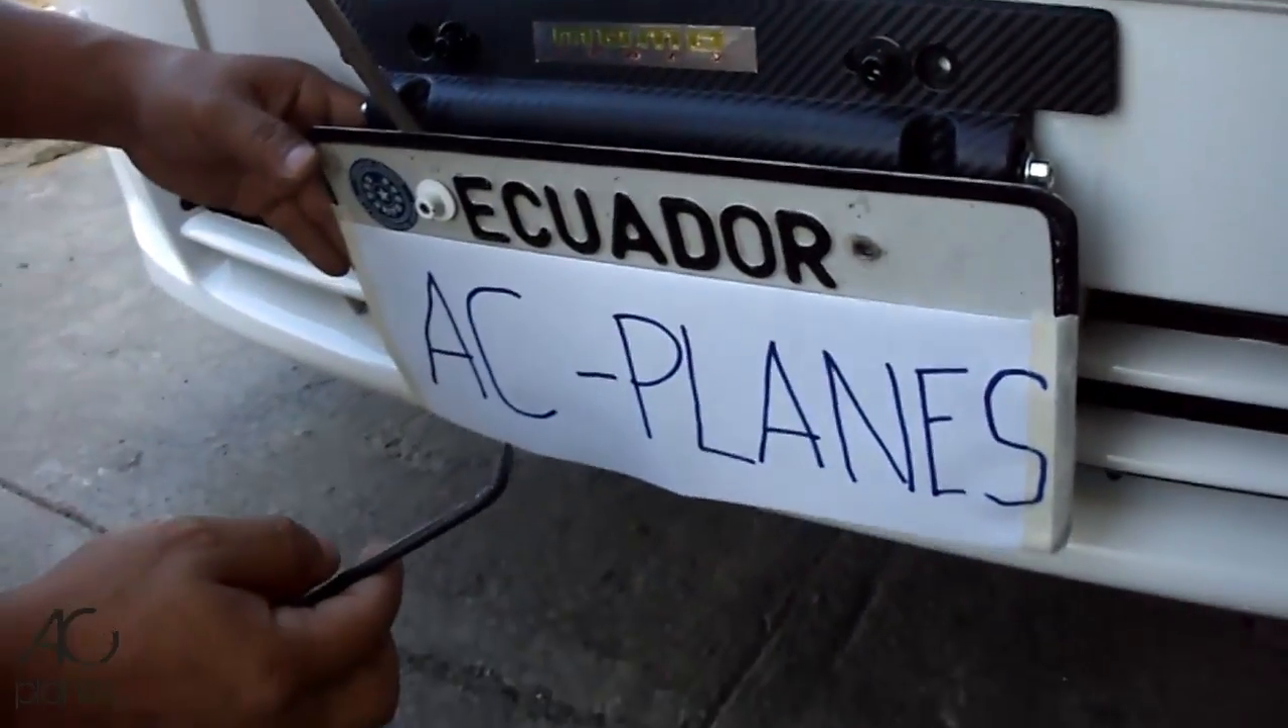Aquí está nuestra placa colocada ya estamos ajustando.